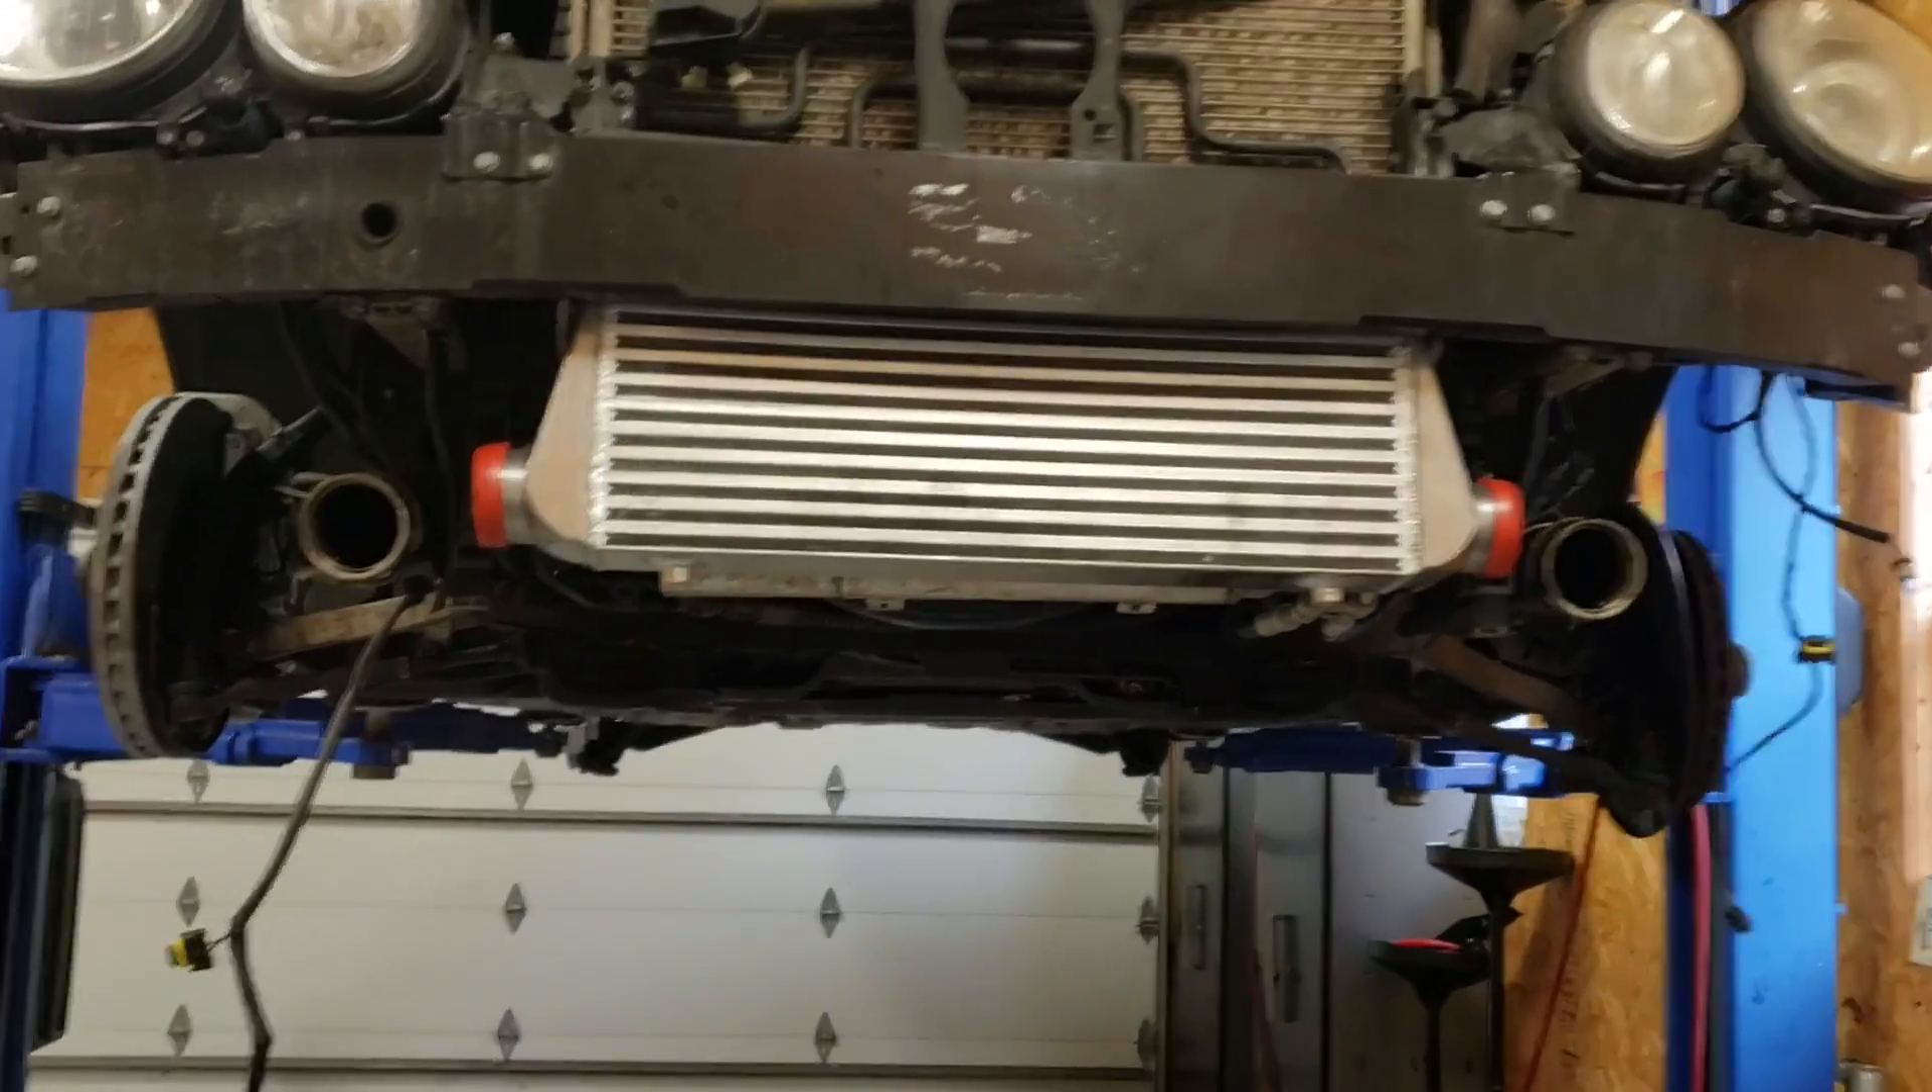The intercooler is centered. It's leveled. It's fully installed on the CDI.